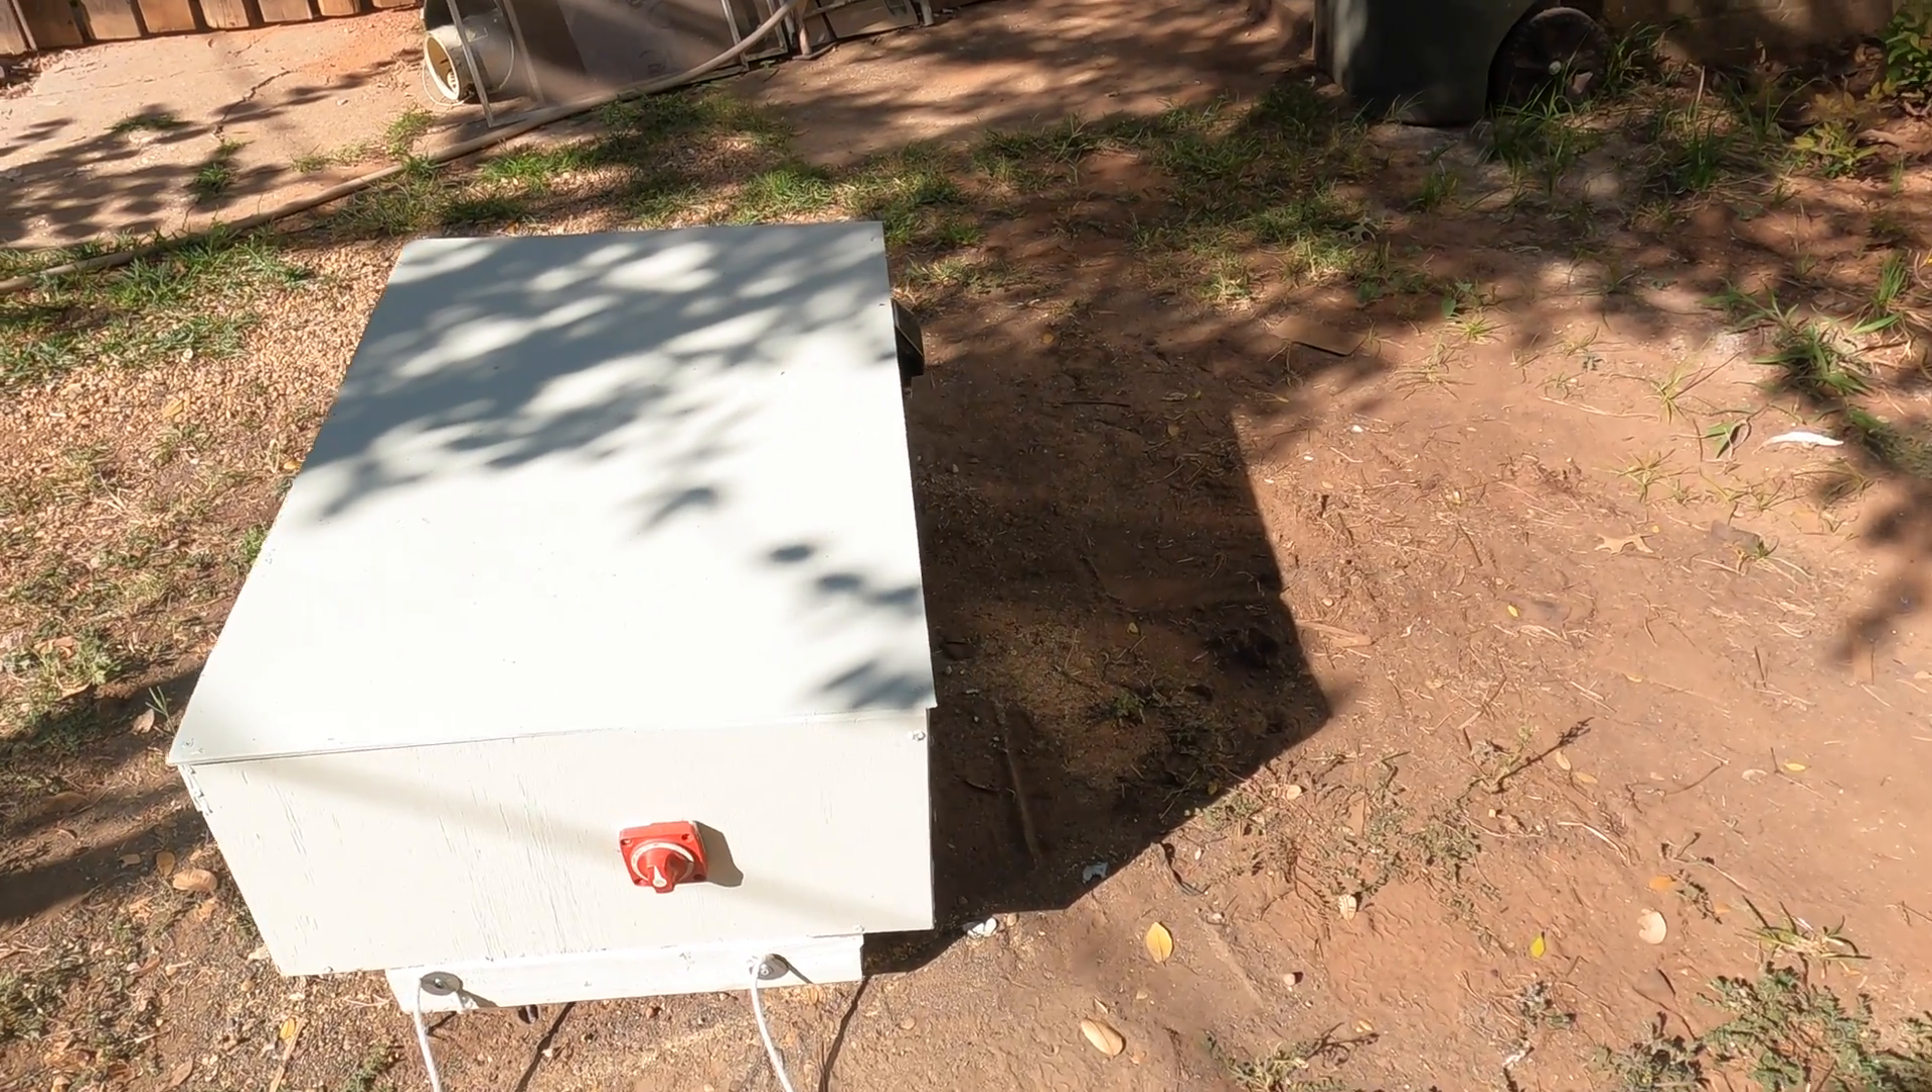As you can see I got the lid on now and I painted it.